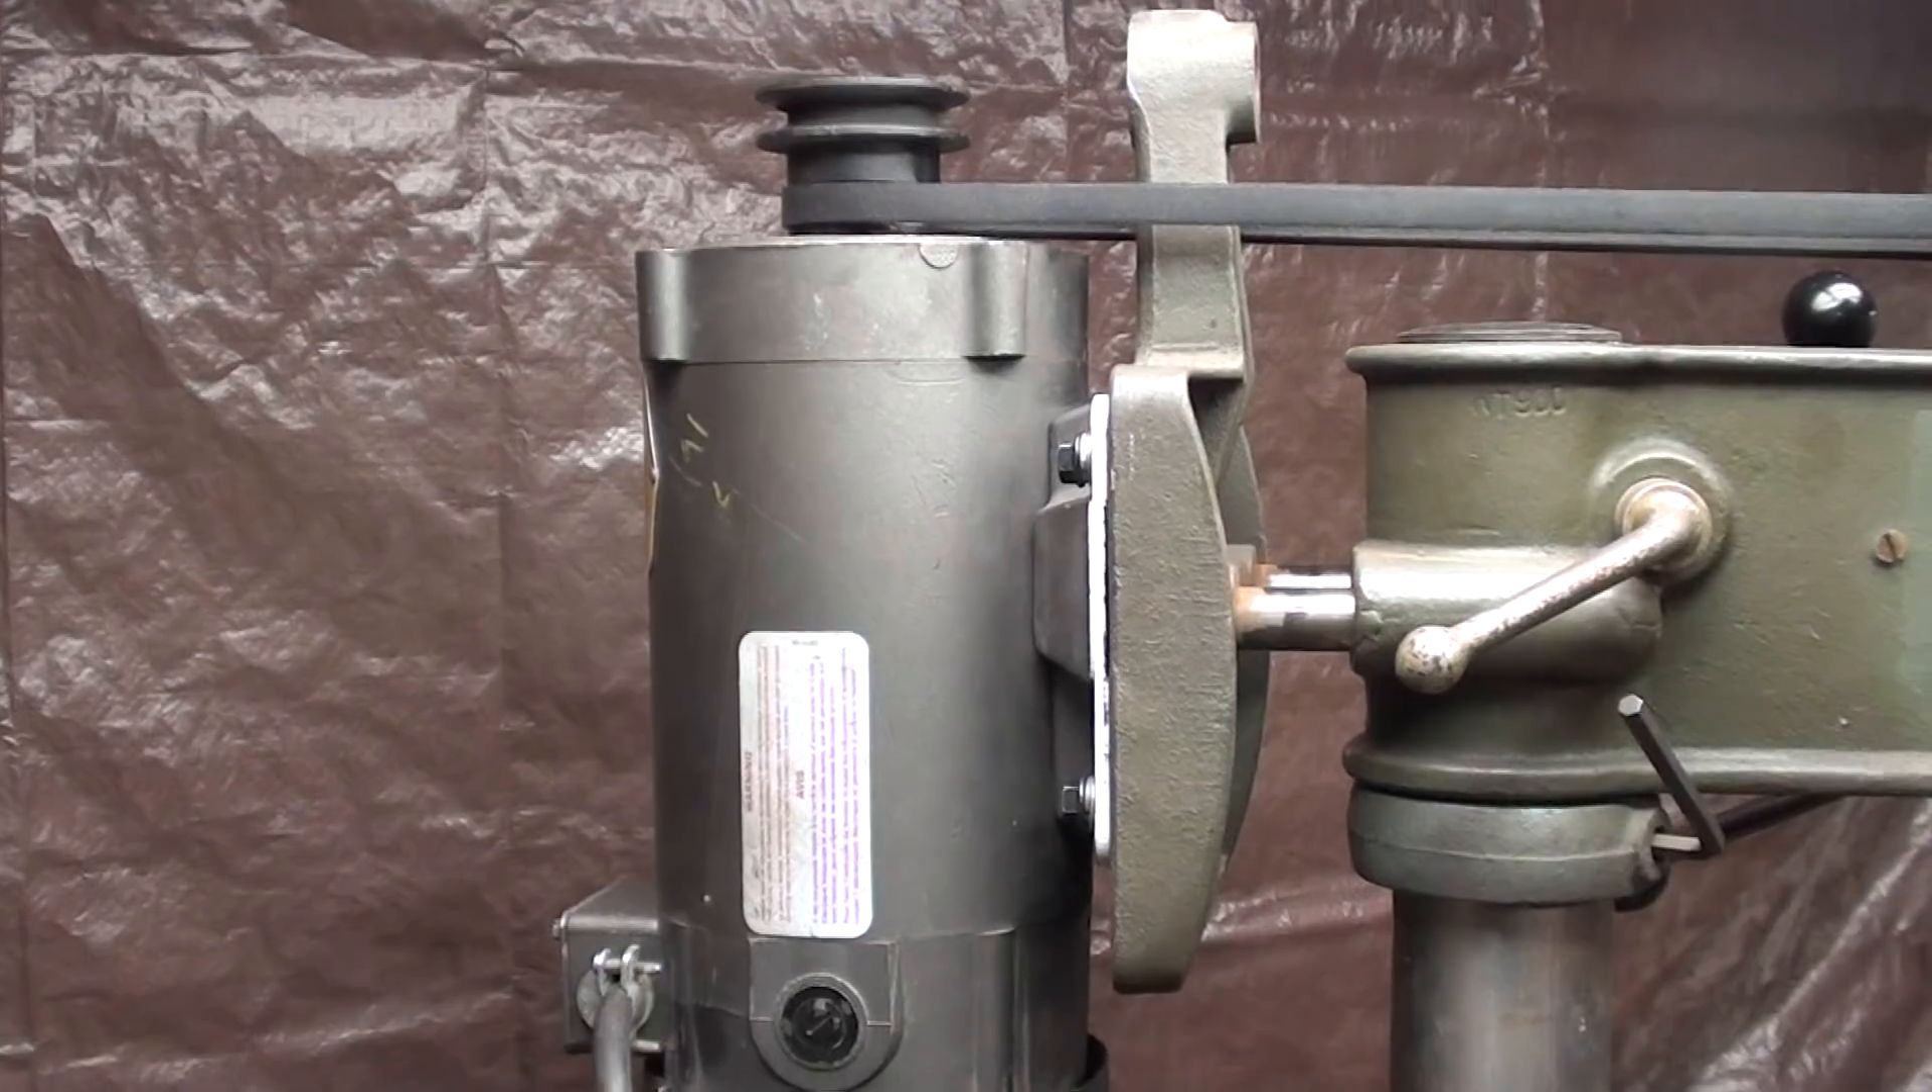The motor is mounted in a tentative position. I may need to move it.